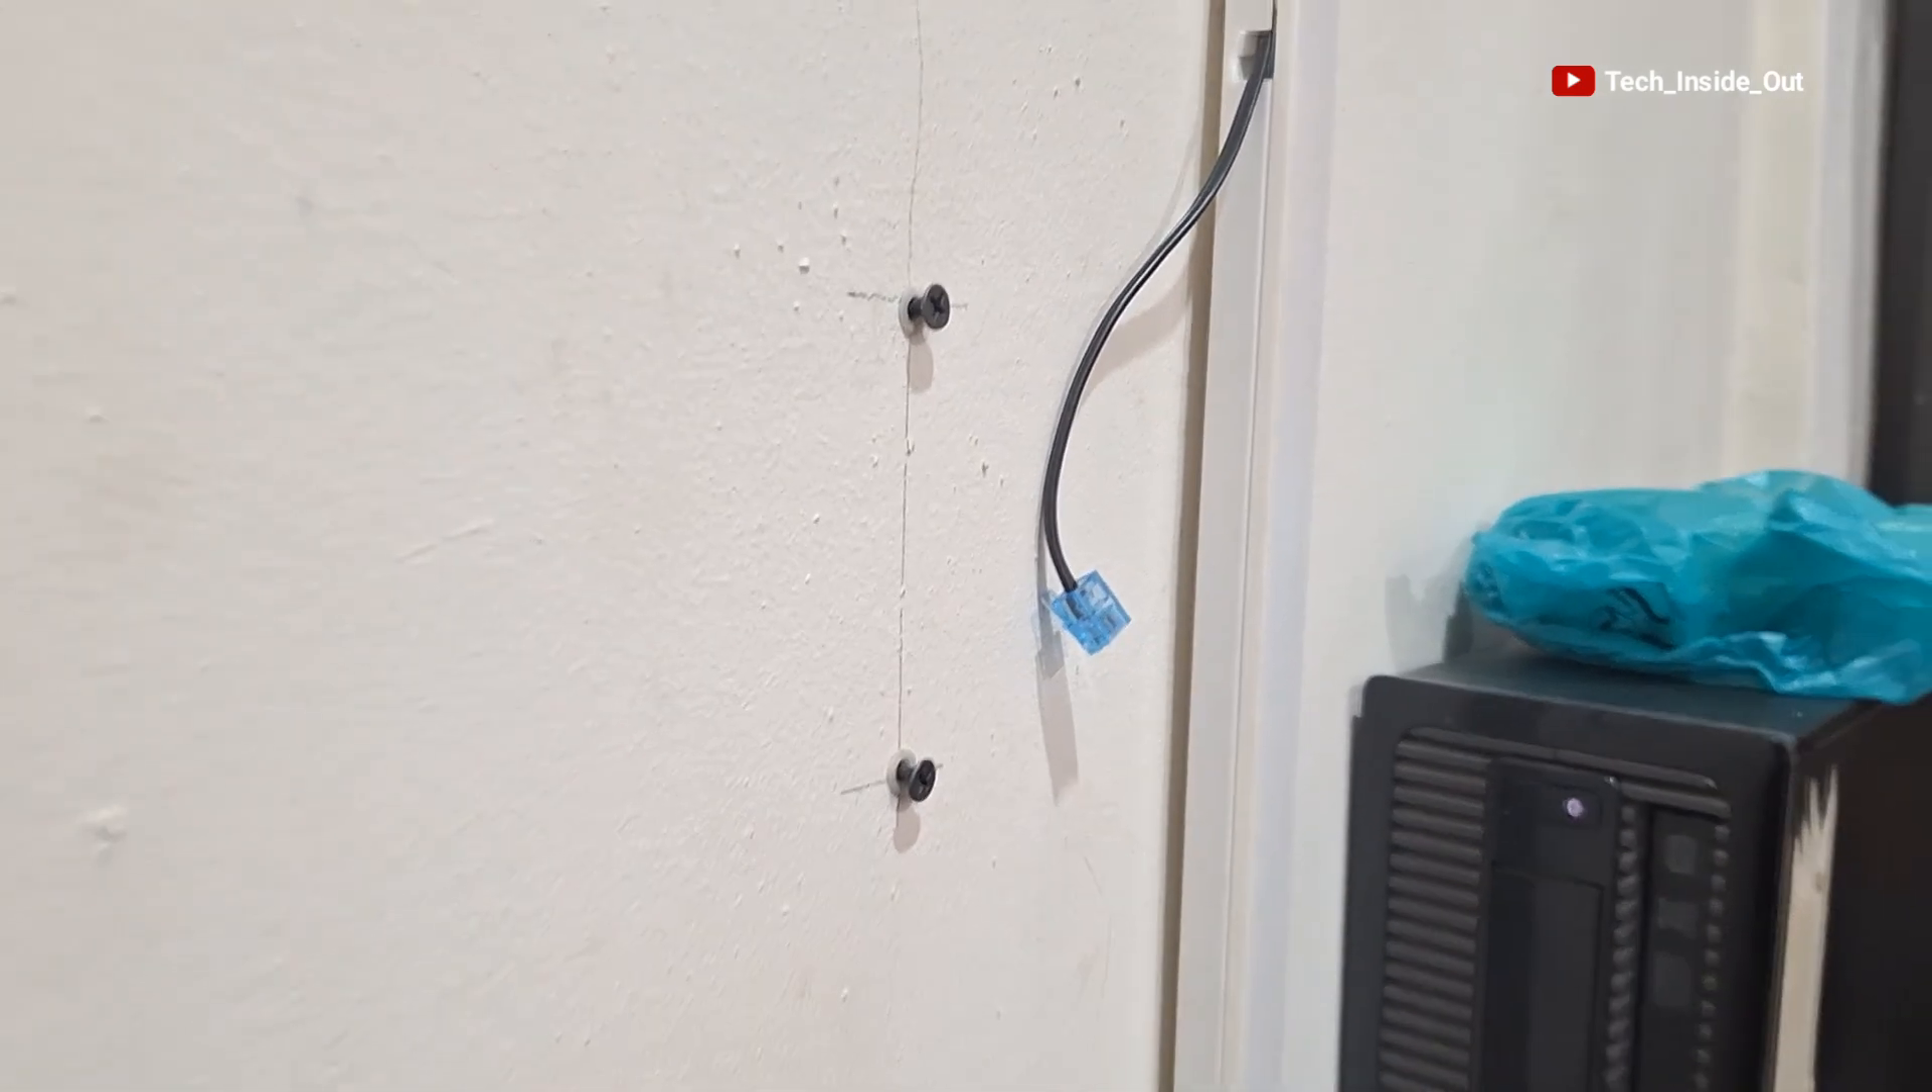So those are the screws i have driven so far for hanging the telephone.